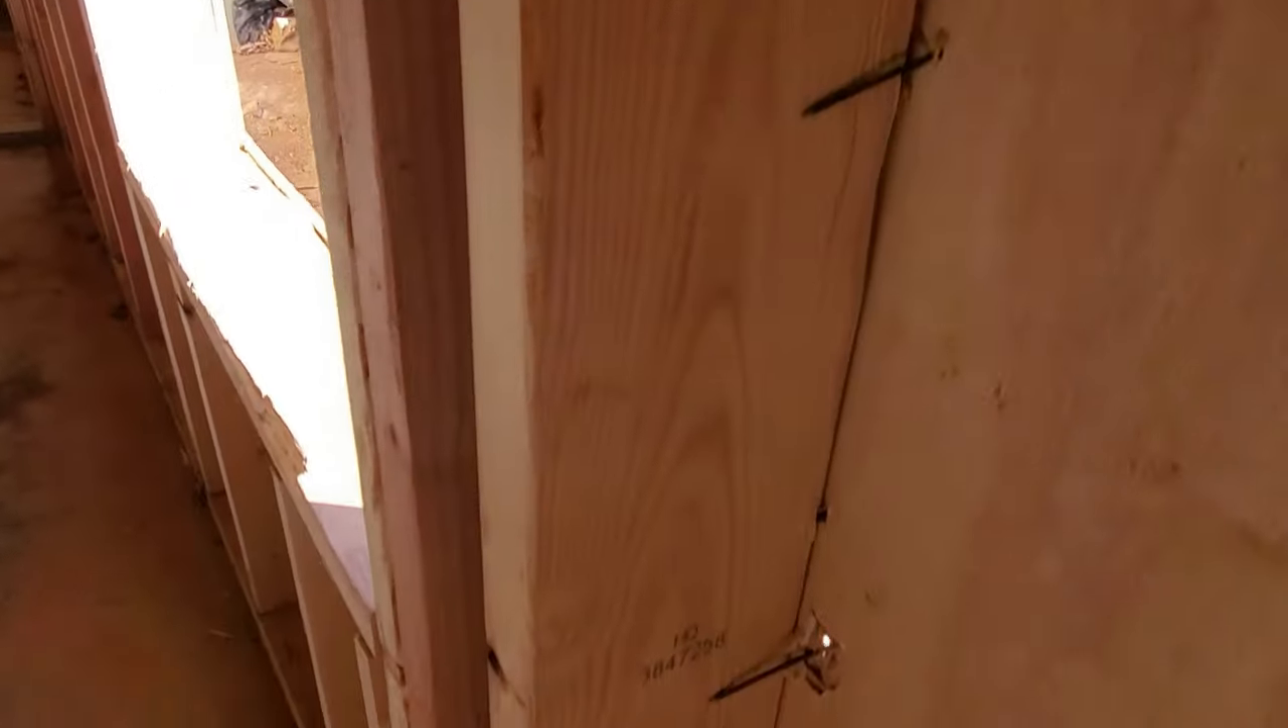It's a lot of areas where the nails have totally missed the stud.